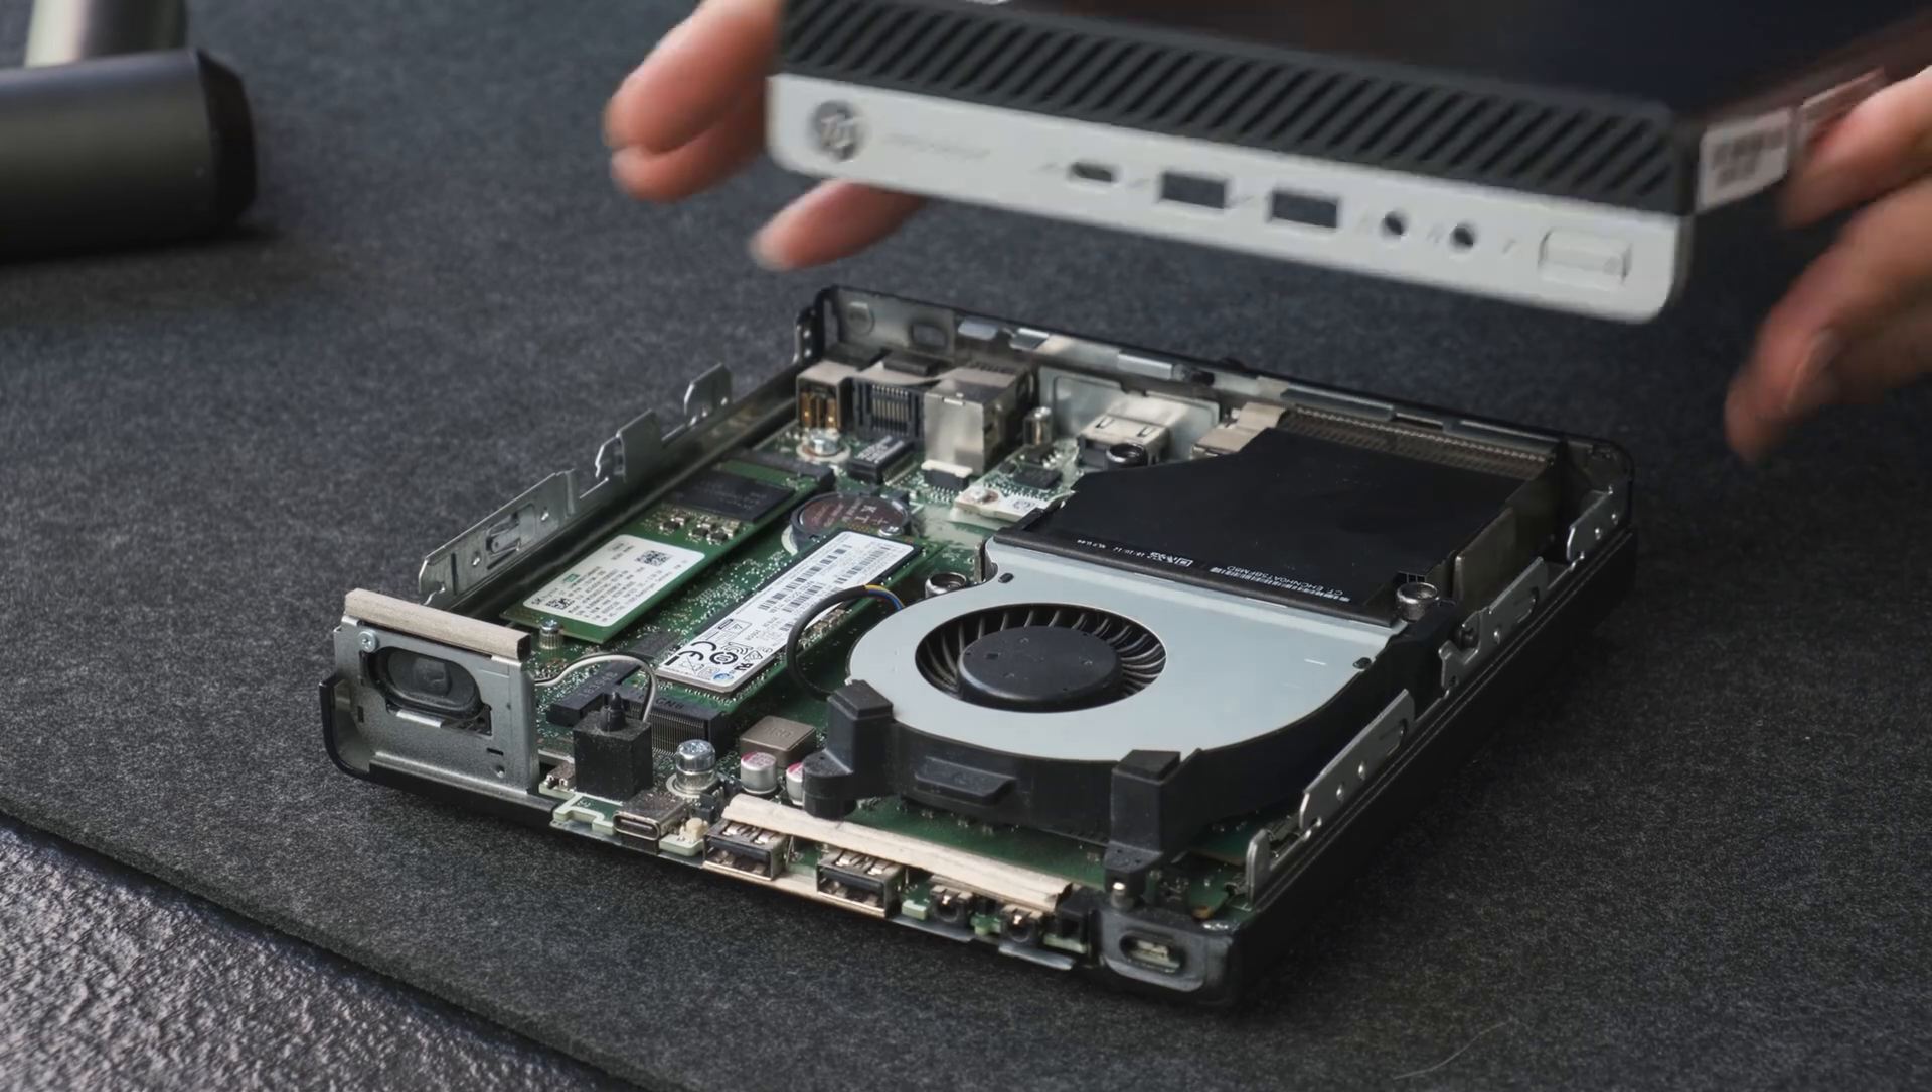Ya solo nos queda poner la tapa de vuelta.